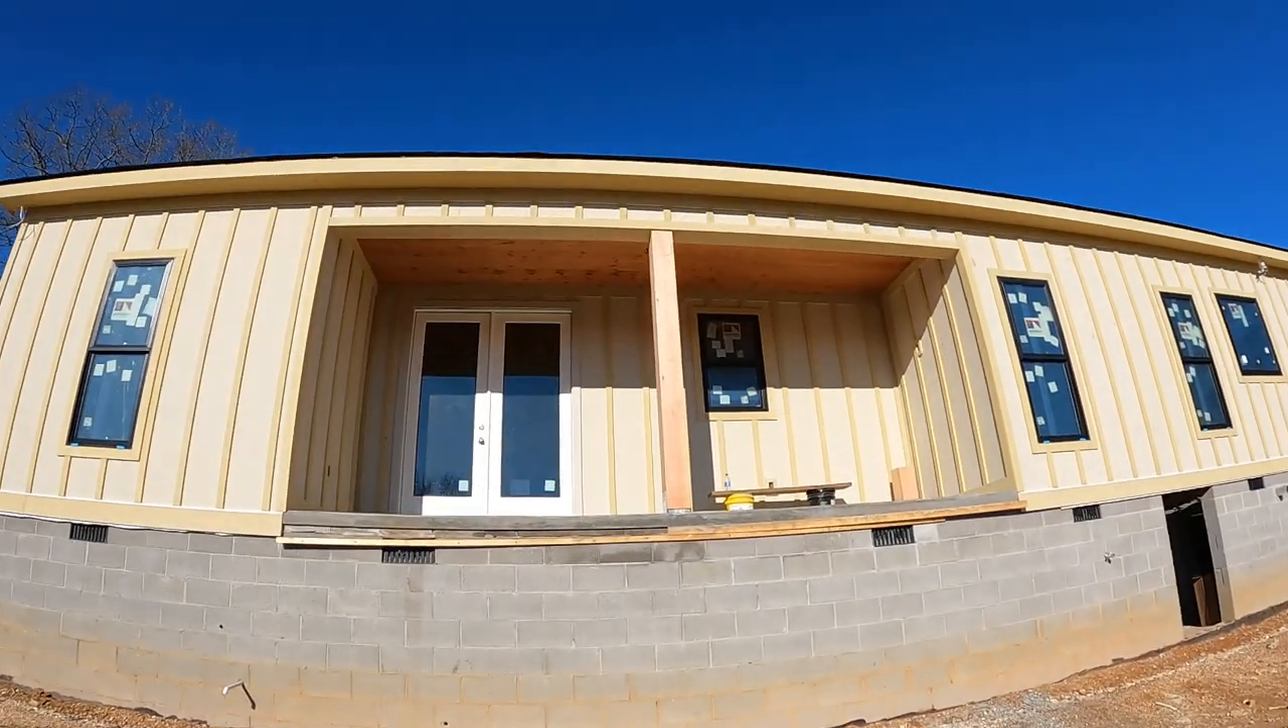I added the bat strips right there. A little trim piece along the edge.